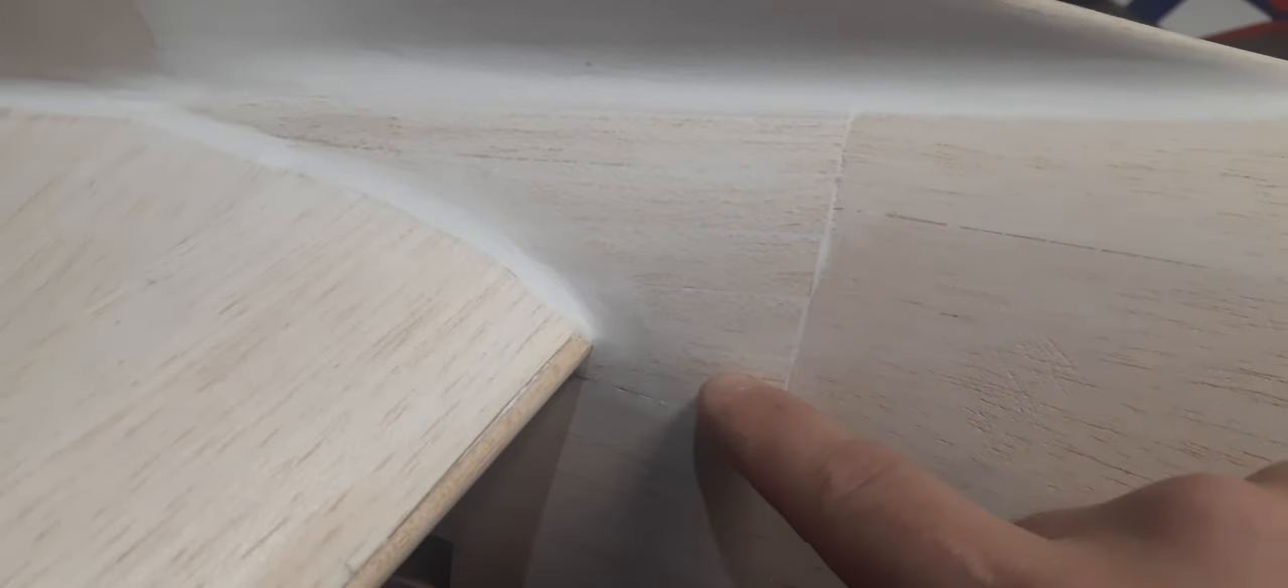You can kind of see the cracks in the sheeting where they're joined together.